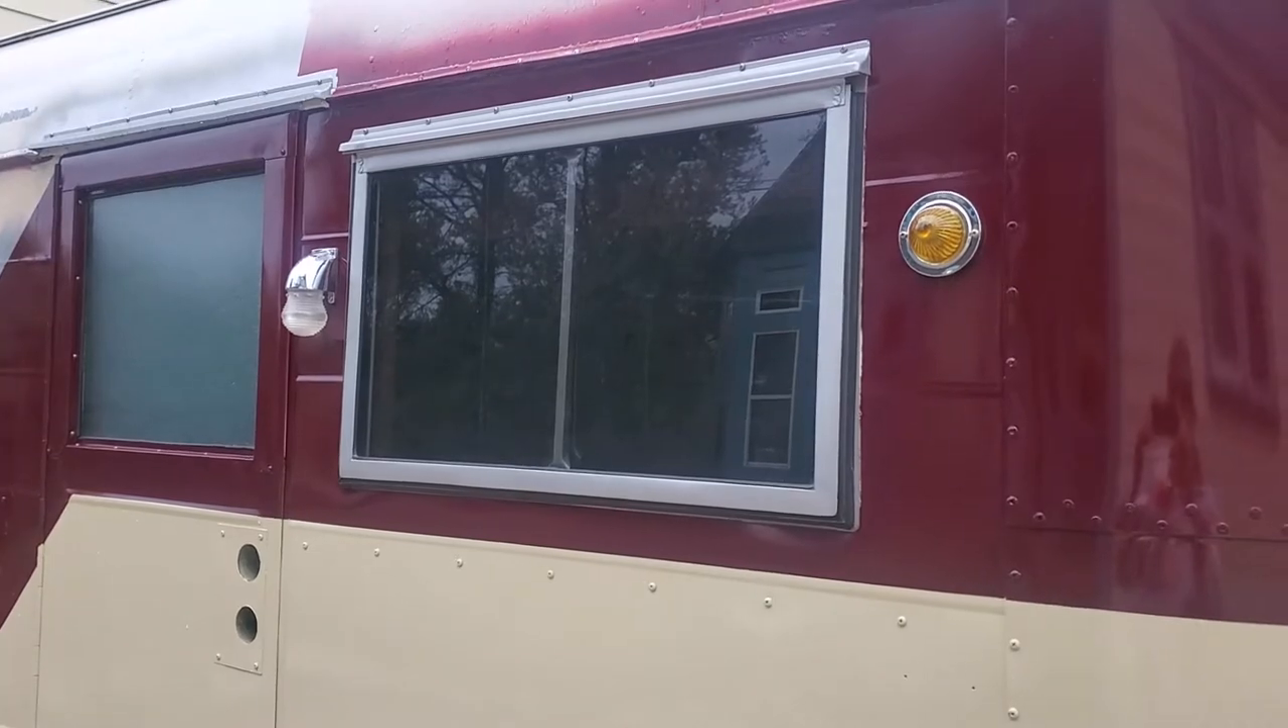The window for the door has been put back on.